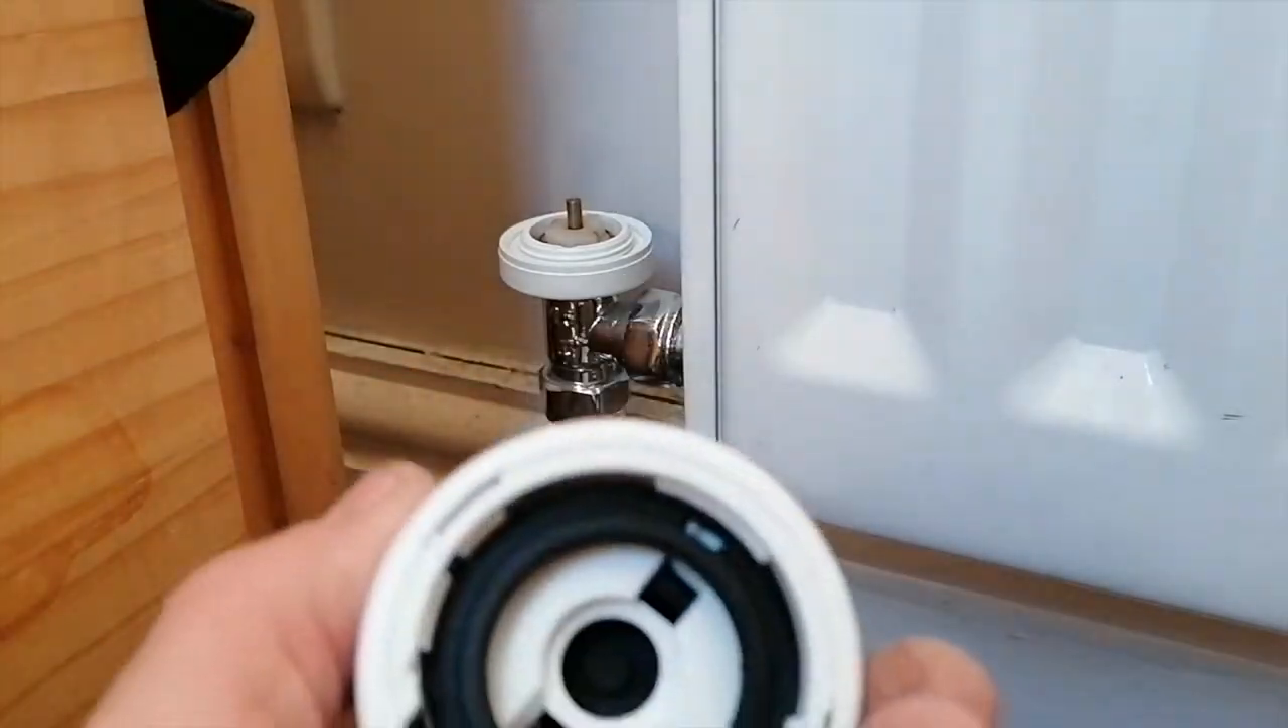That's the adapter in place.